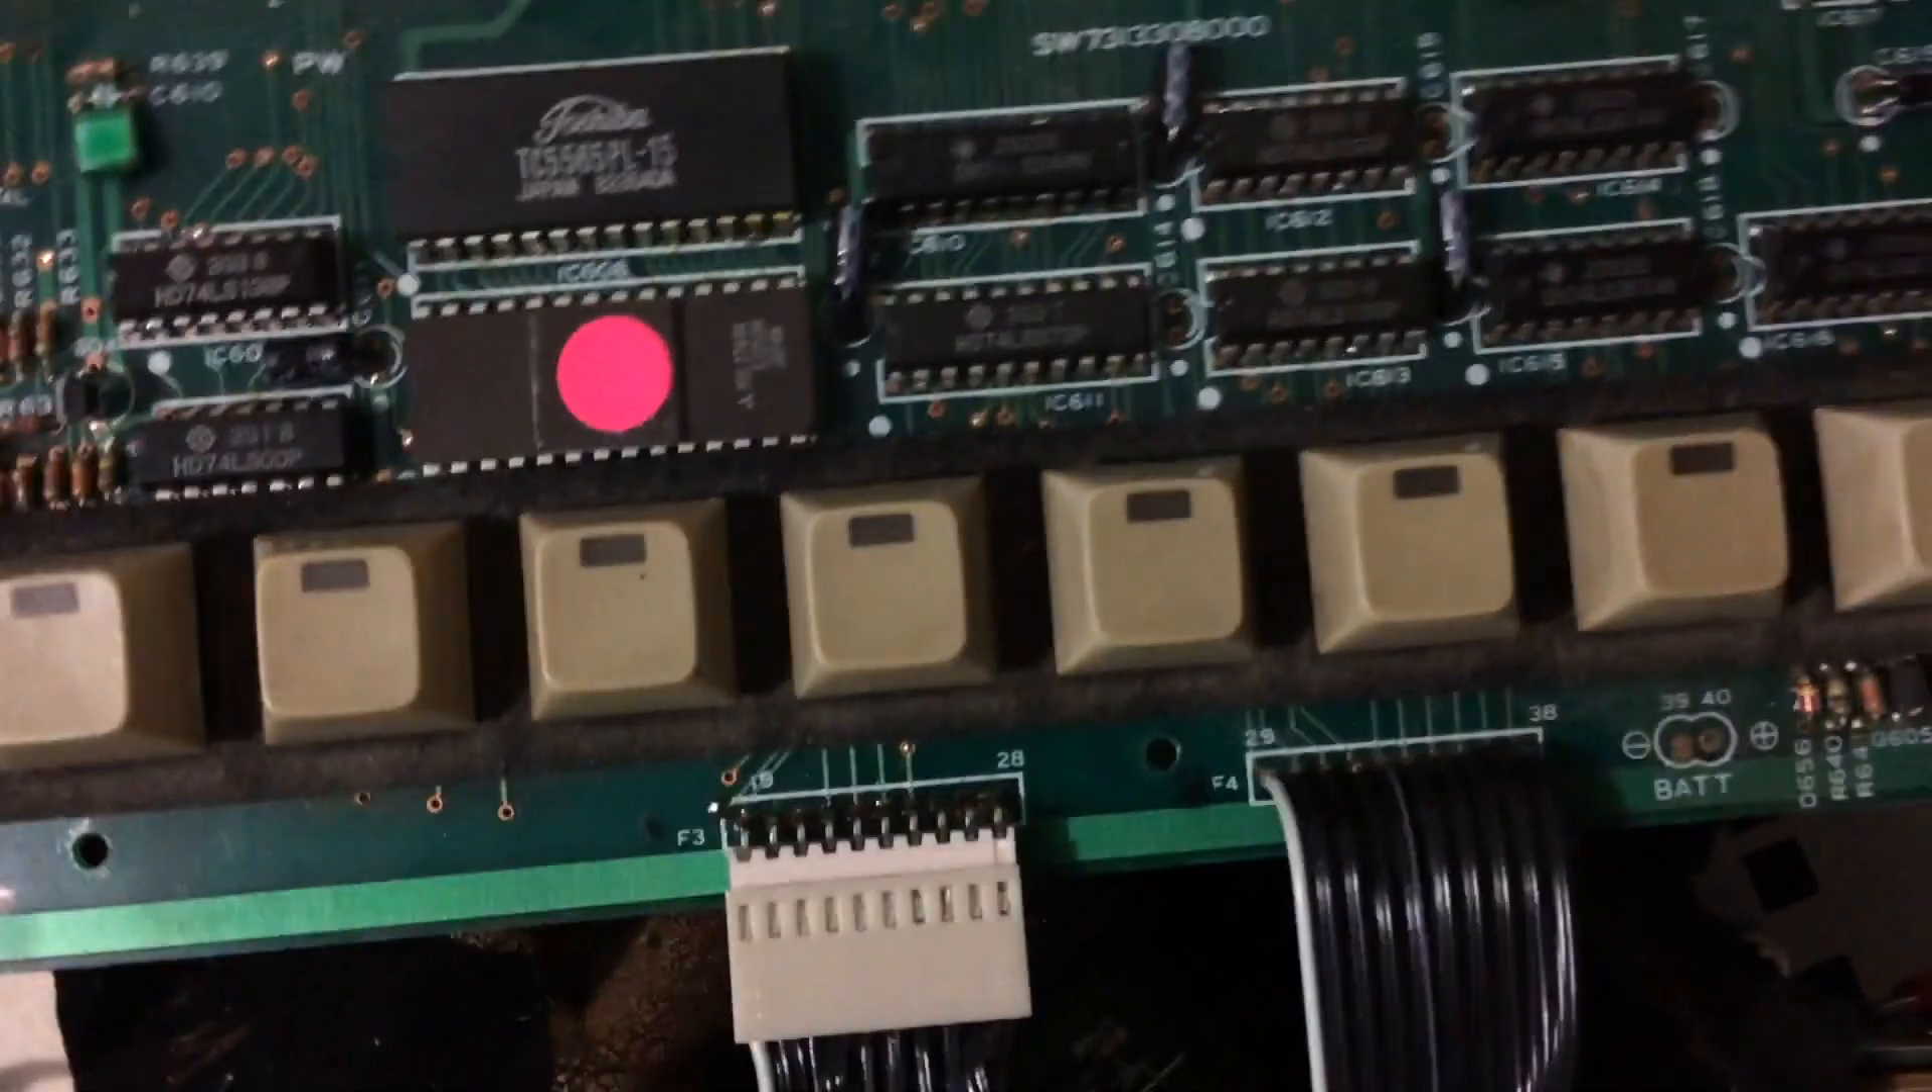I've got some um 10 pin connectors that i've soldered to the board and then i've um connected them to the ribbon cable.